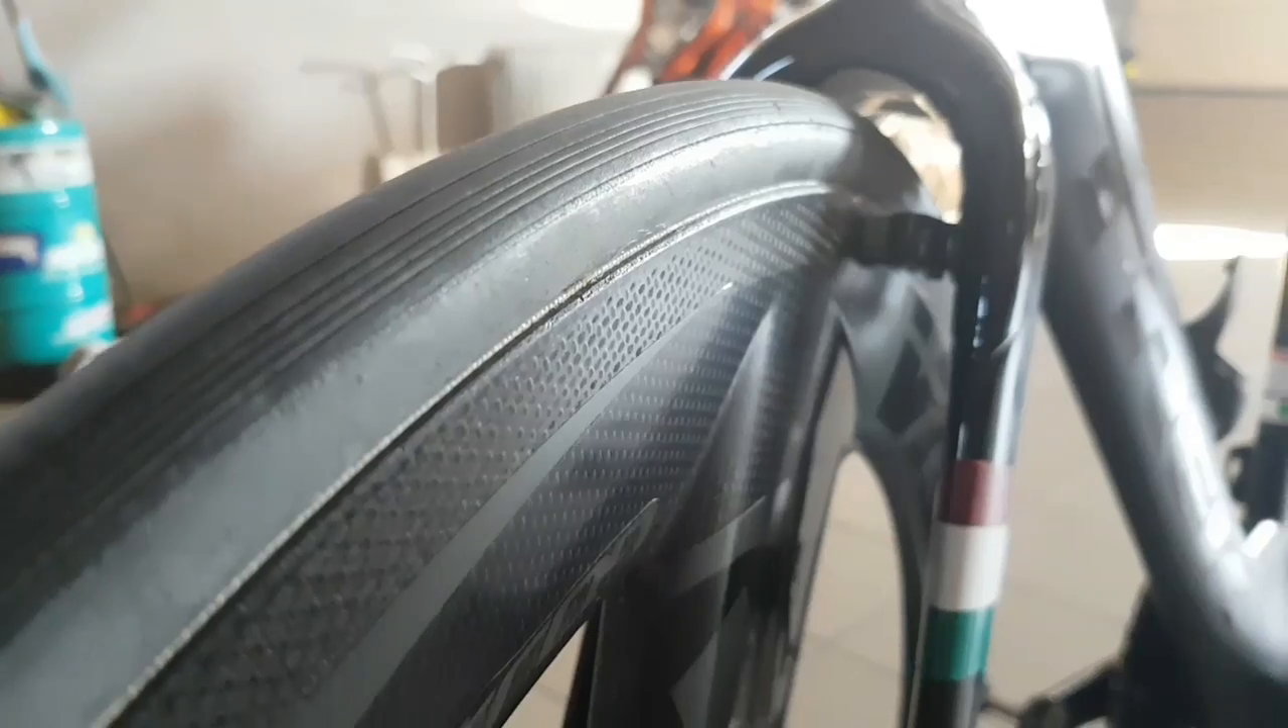And as a bonus the tire fits extremely flush with the rim as you can see super nice transition right there.